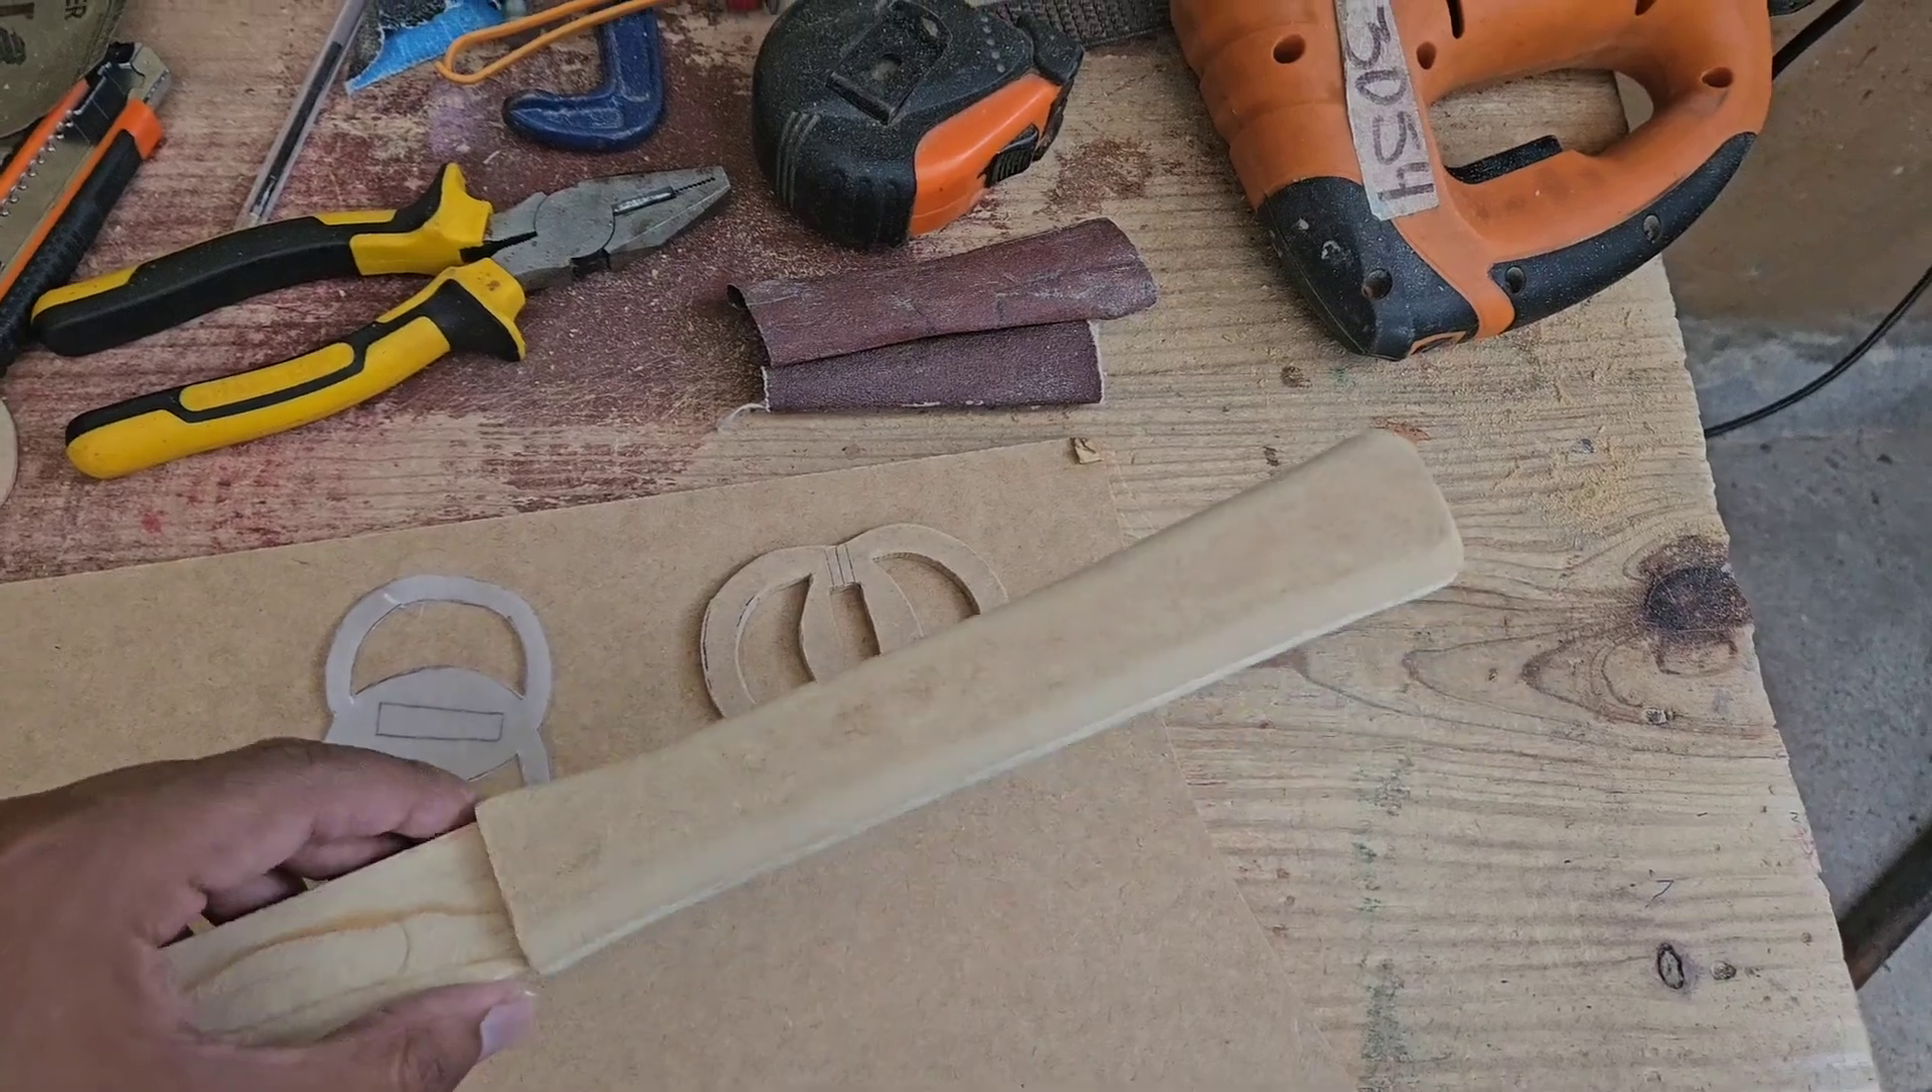Ya también tenemos la Katana lista y pues este sería el último paso, ya nada más nos faltaría la Tsuba que es la que va aquí, la cuellera de la Katana y pues es lo único que nos faltaría para comenzar a pintarla.